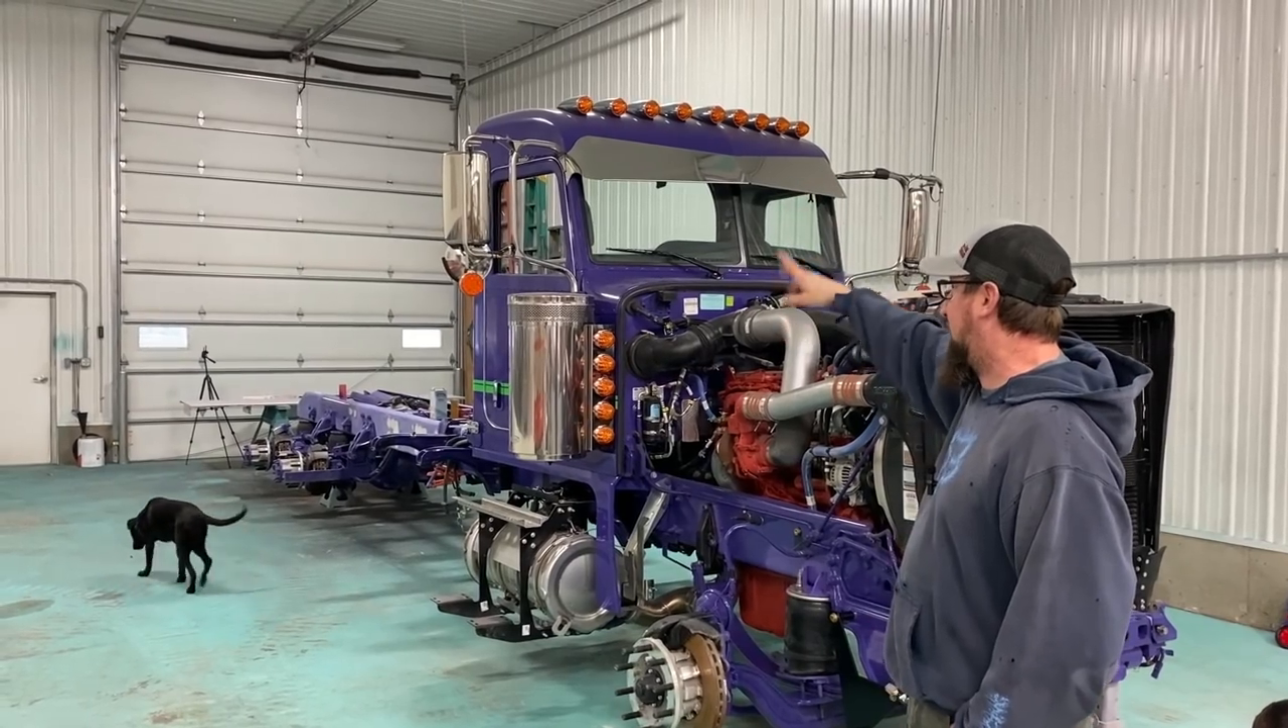We've got air cleaners, mirrors, all that stuff to take off yet.